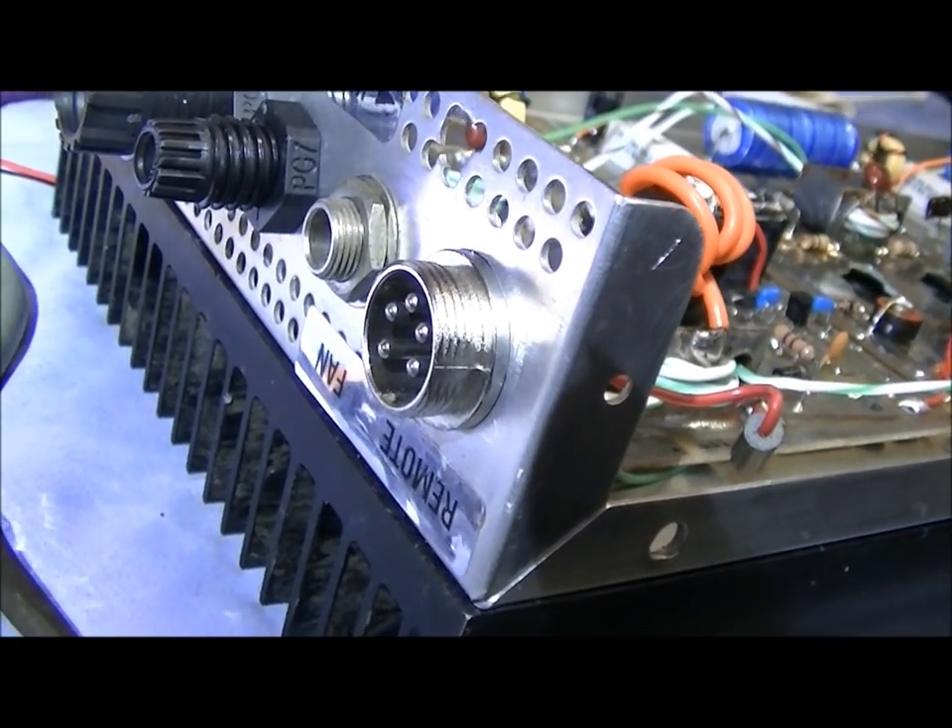I'm going ahead and installed our five pin jack for the uh upgraded remote capability.